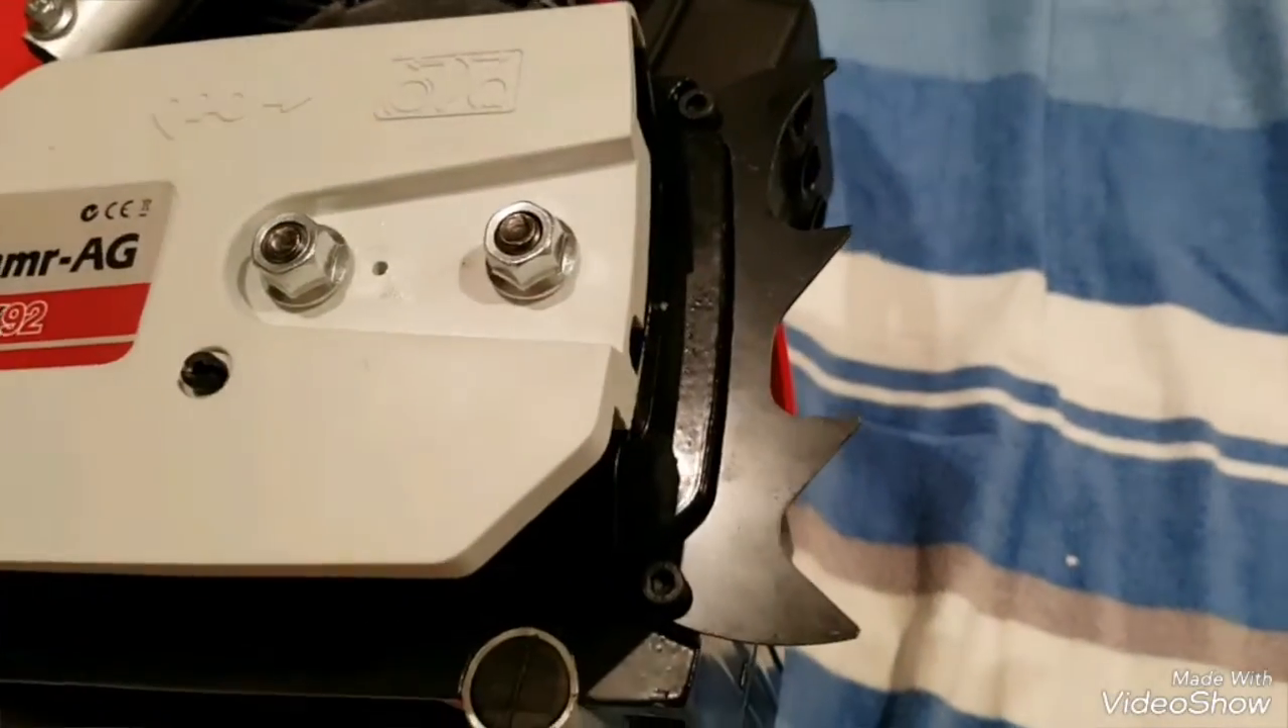I've got the log spikes fitted.